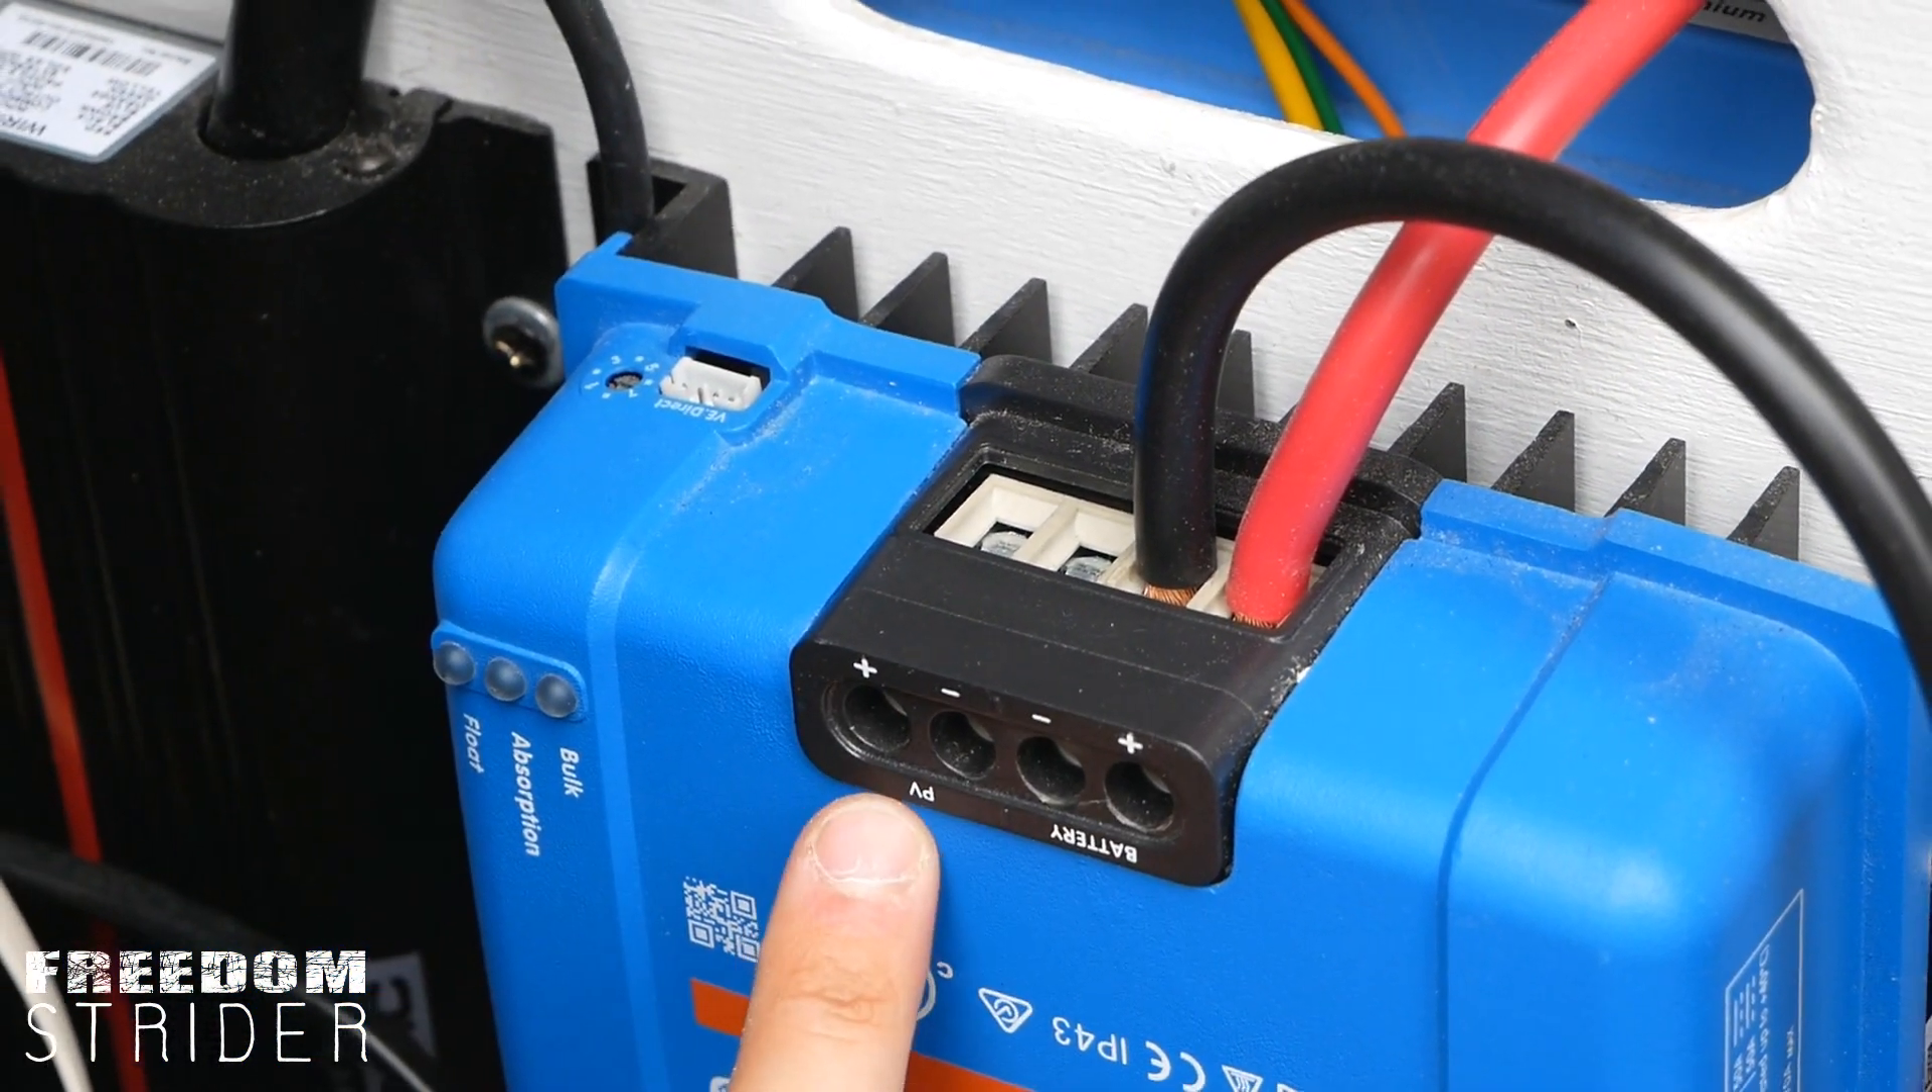We've got a Victron MPPT we've already wired it to the batteries as you will be able to see here.